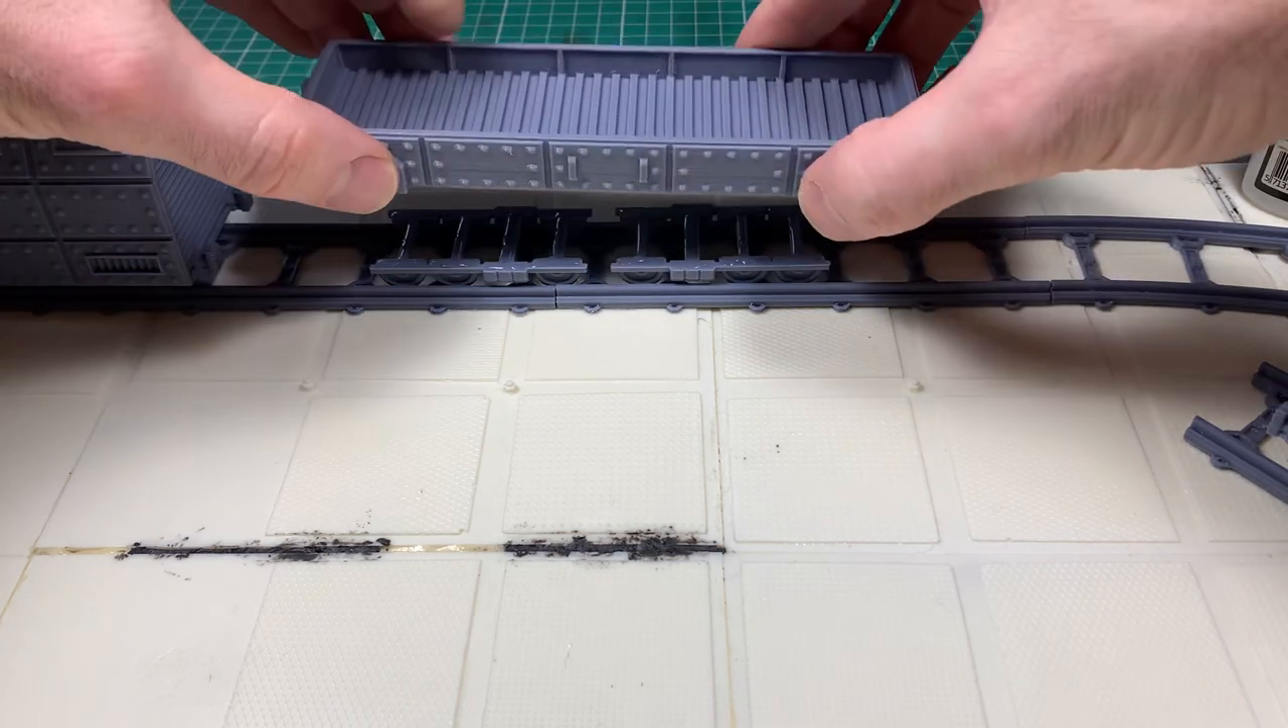Now what I've done is I've put the wheel pieces down on the track first so they're lined up, then lining up the actual carriage with the tracks and drop them on that way.